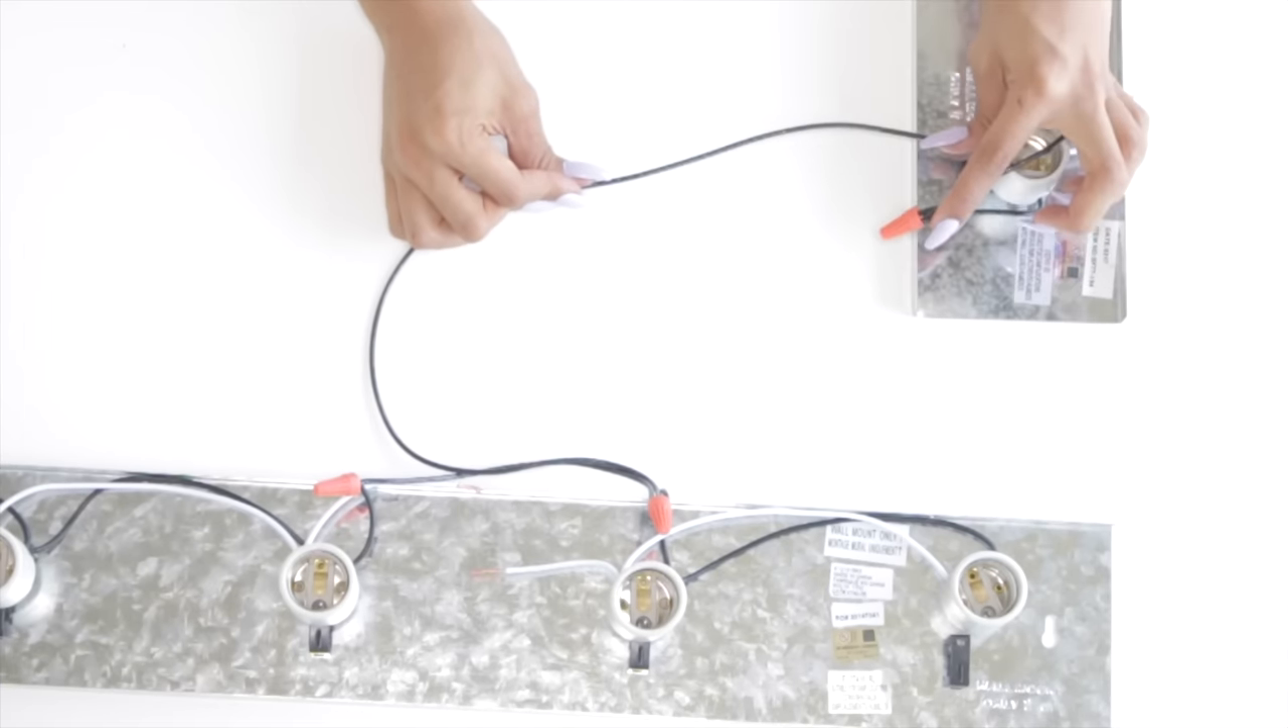We have the black wire from the side vanity strip connected to the black wire from the middle vanity strip.